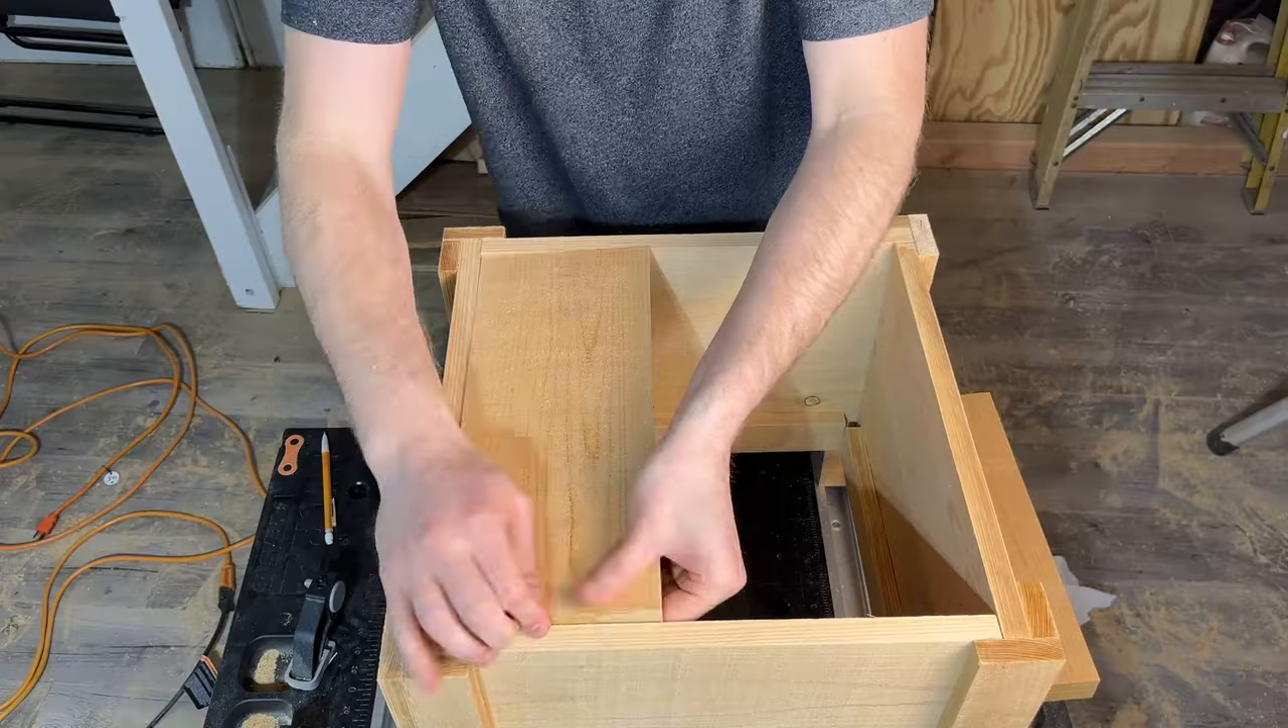Now that the frame is built out, we need to add the bottom panels that hold up the dirt and plants.